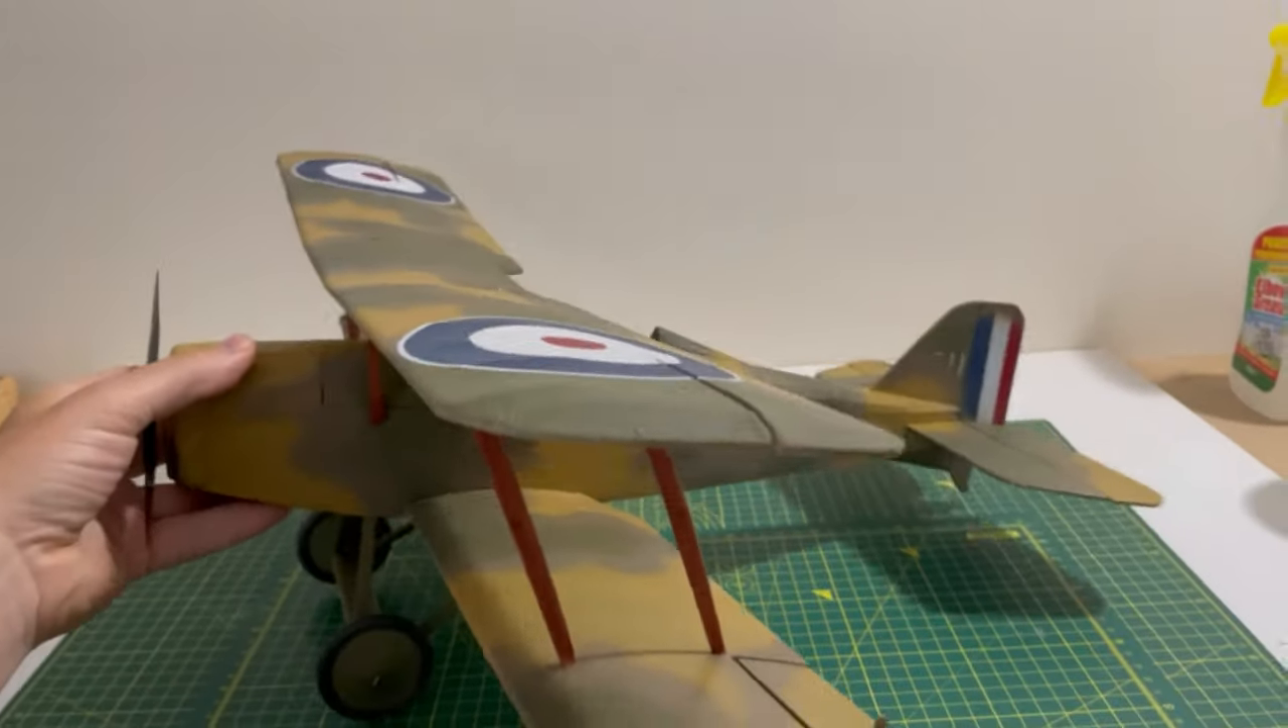The main build is now complete, struts are in, everything is holding up nicely, I'm quite pleased with how it looks.